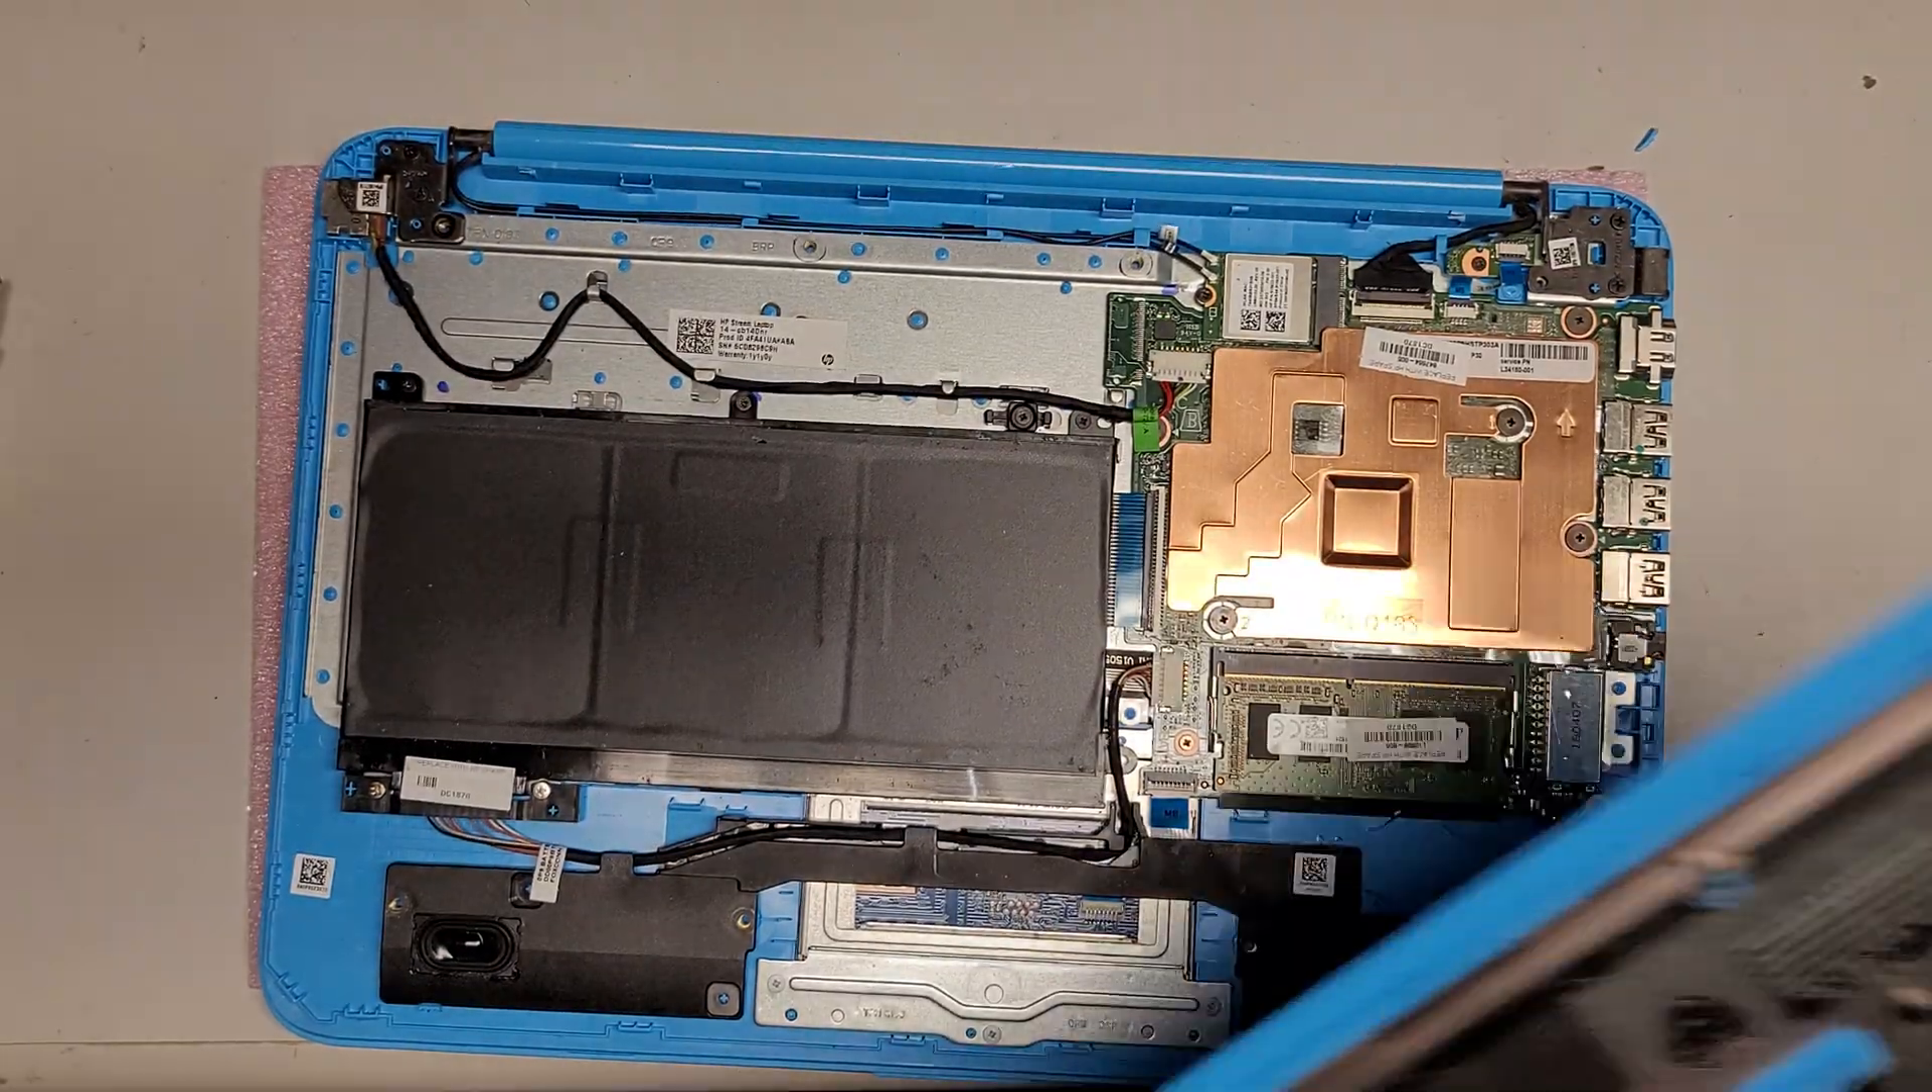So, we got the whole cover off.